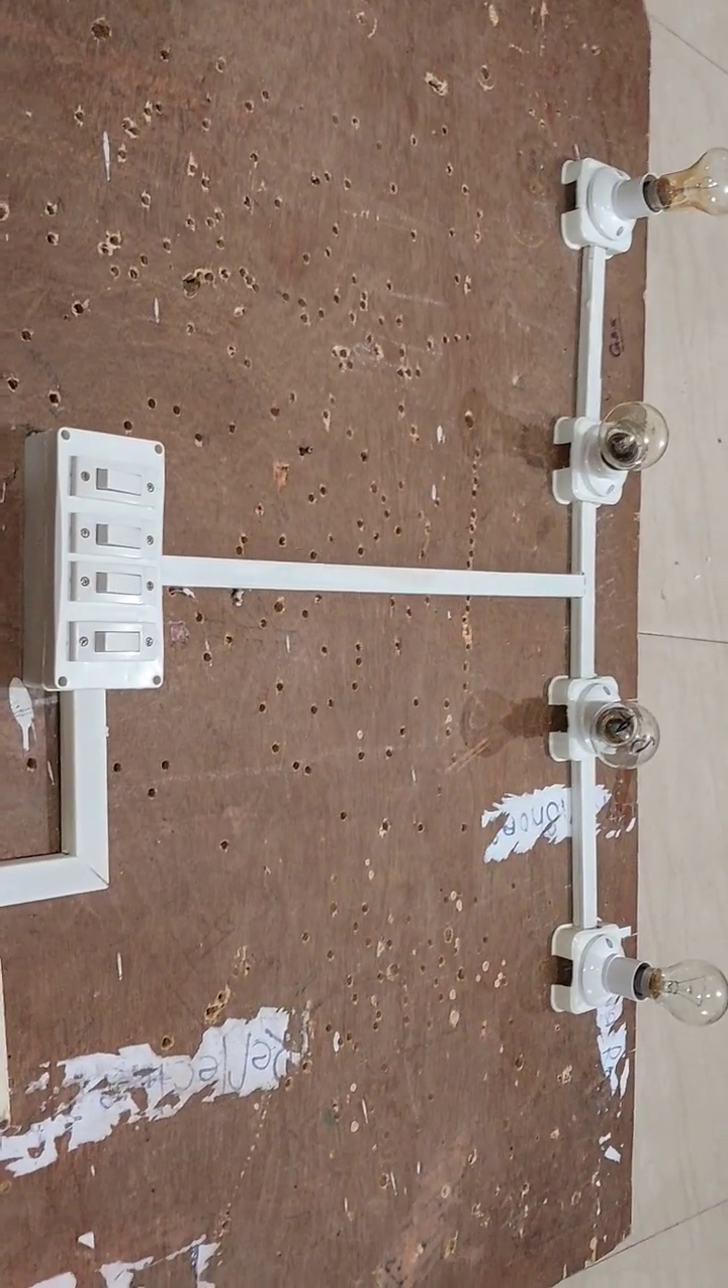यह हमारा fitting हो चुका है जैसे आप लोग देख रहे हैं यह चार switch है।